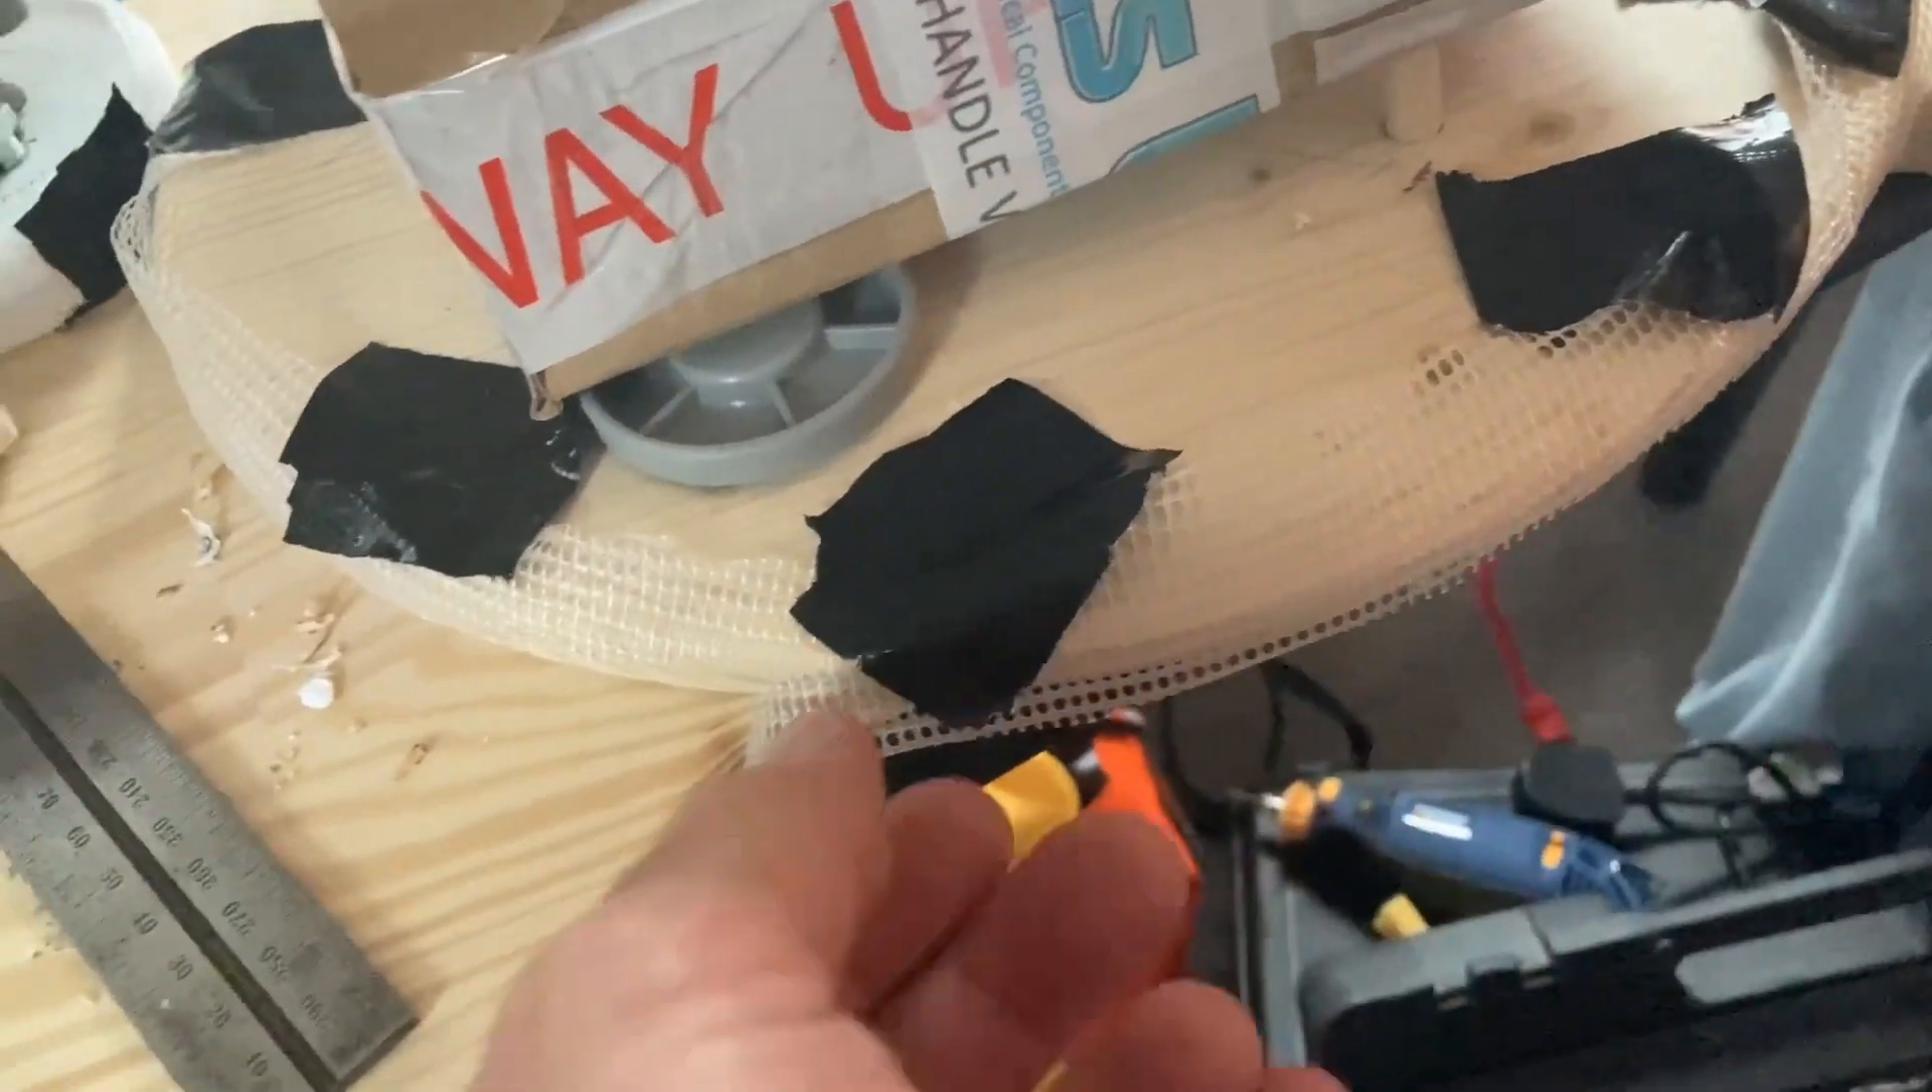So, I've put in a little bit of friction material here on the edge, just kind of roughly taped it down.